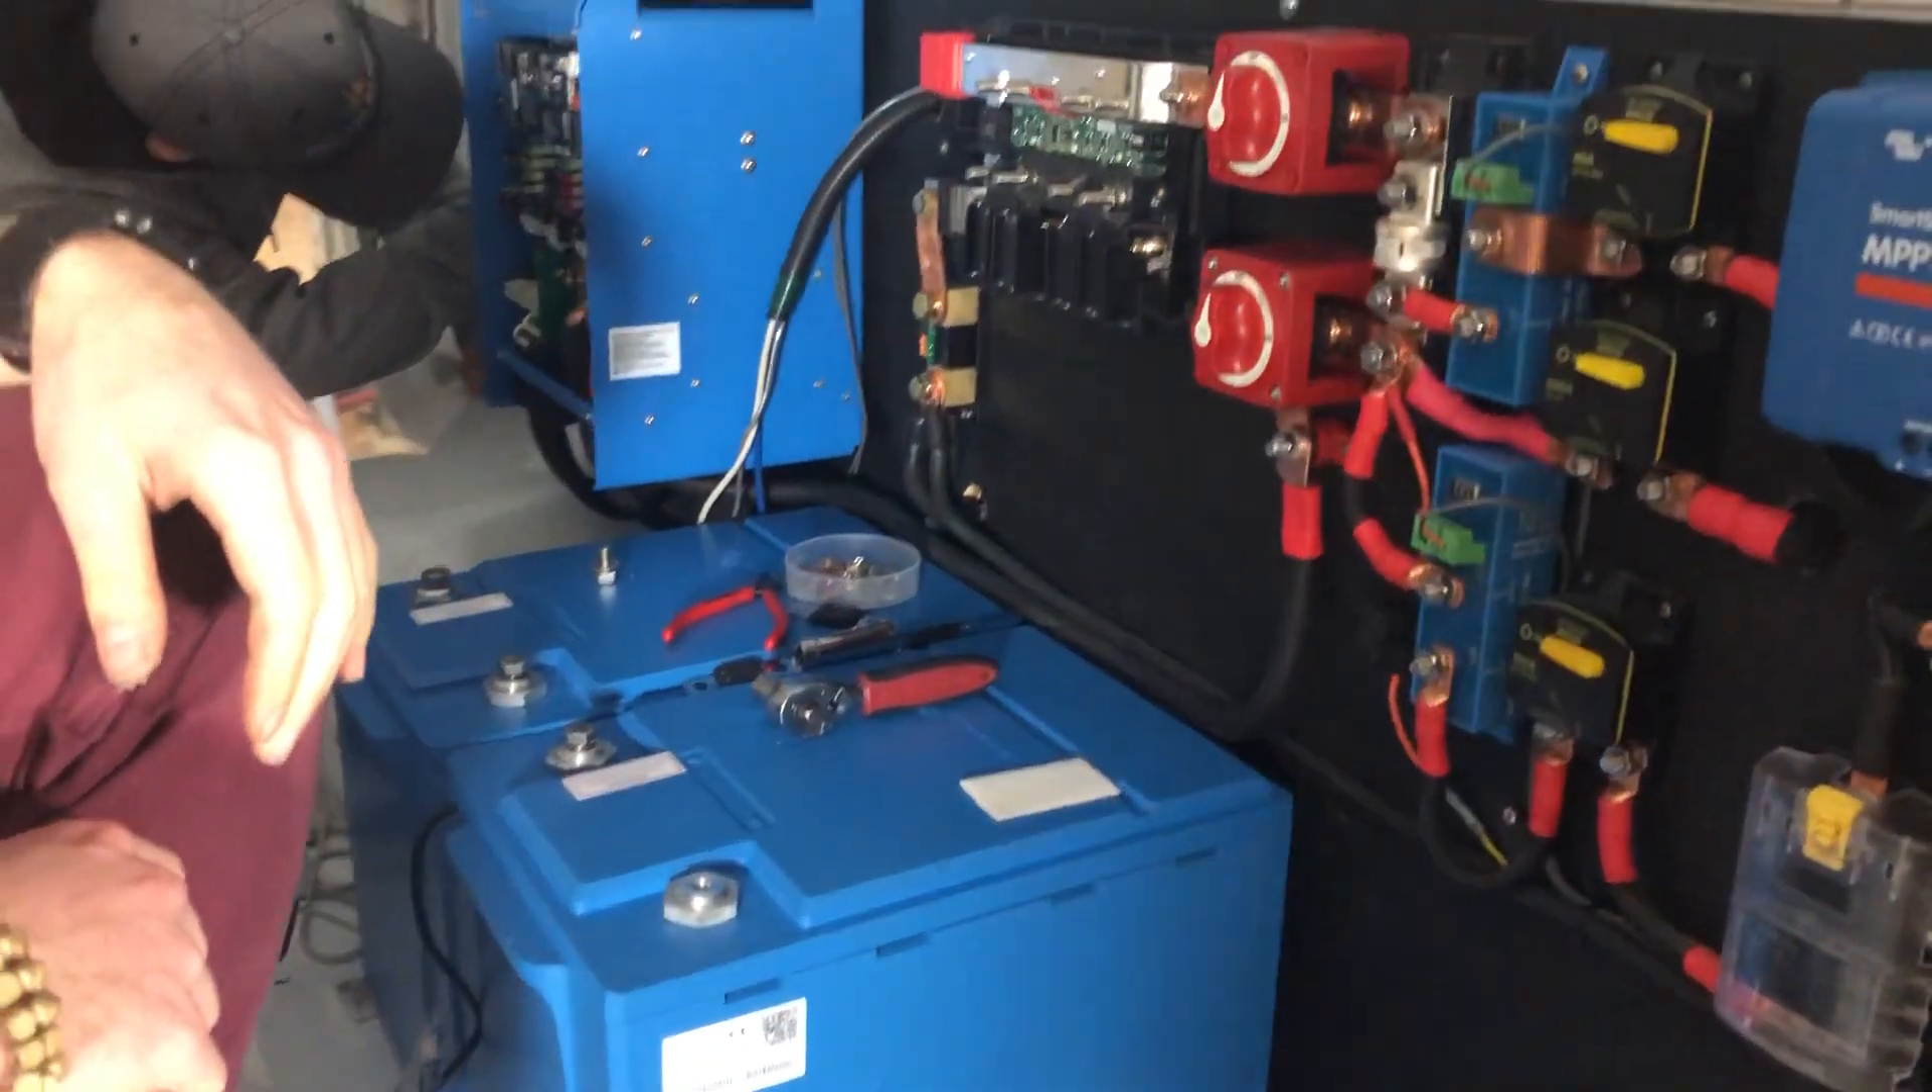You've added the two 200-amp-hour batteries for a total of 400-amp-hours. You've hung the inverter.